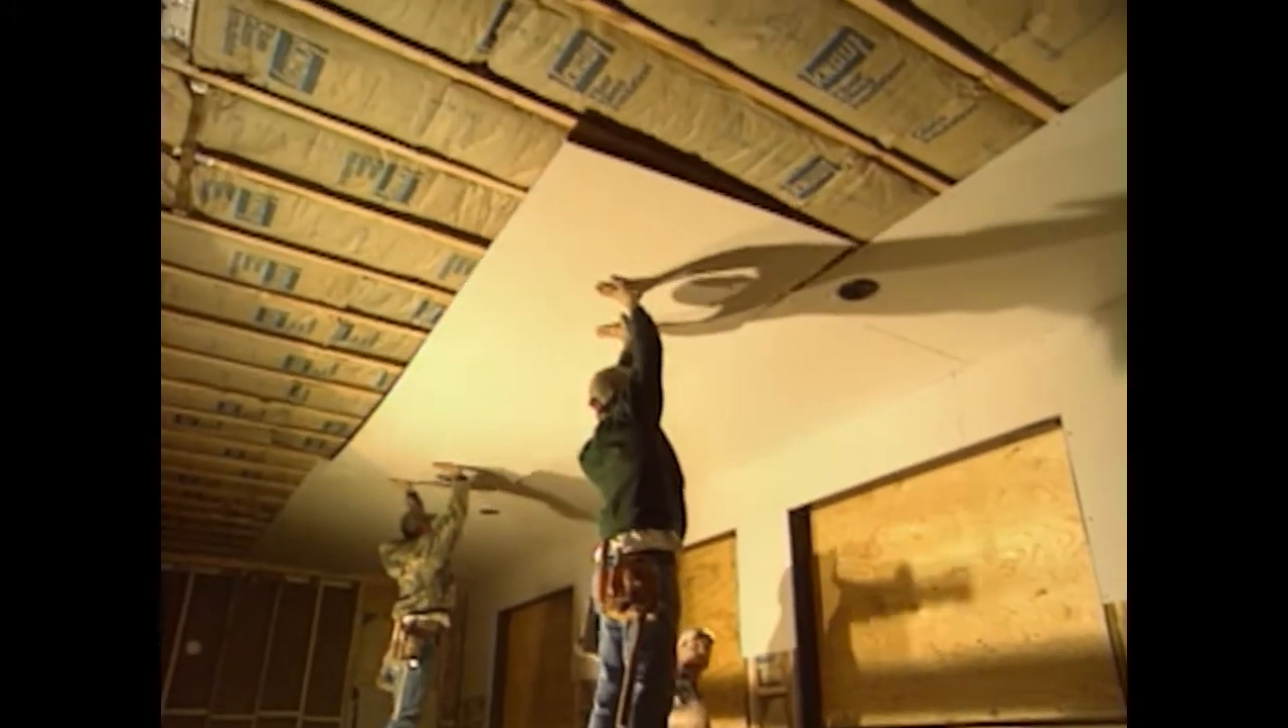Now, about a week ago, our insulation contractor was out to install the insulation in the walls and the ceiling, and that was followed by the drywall hangers.